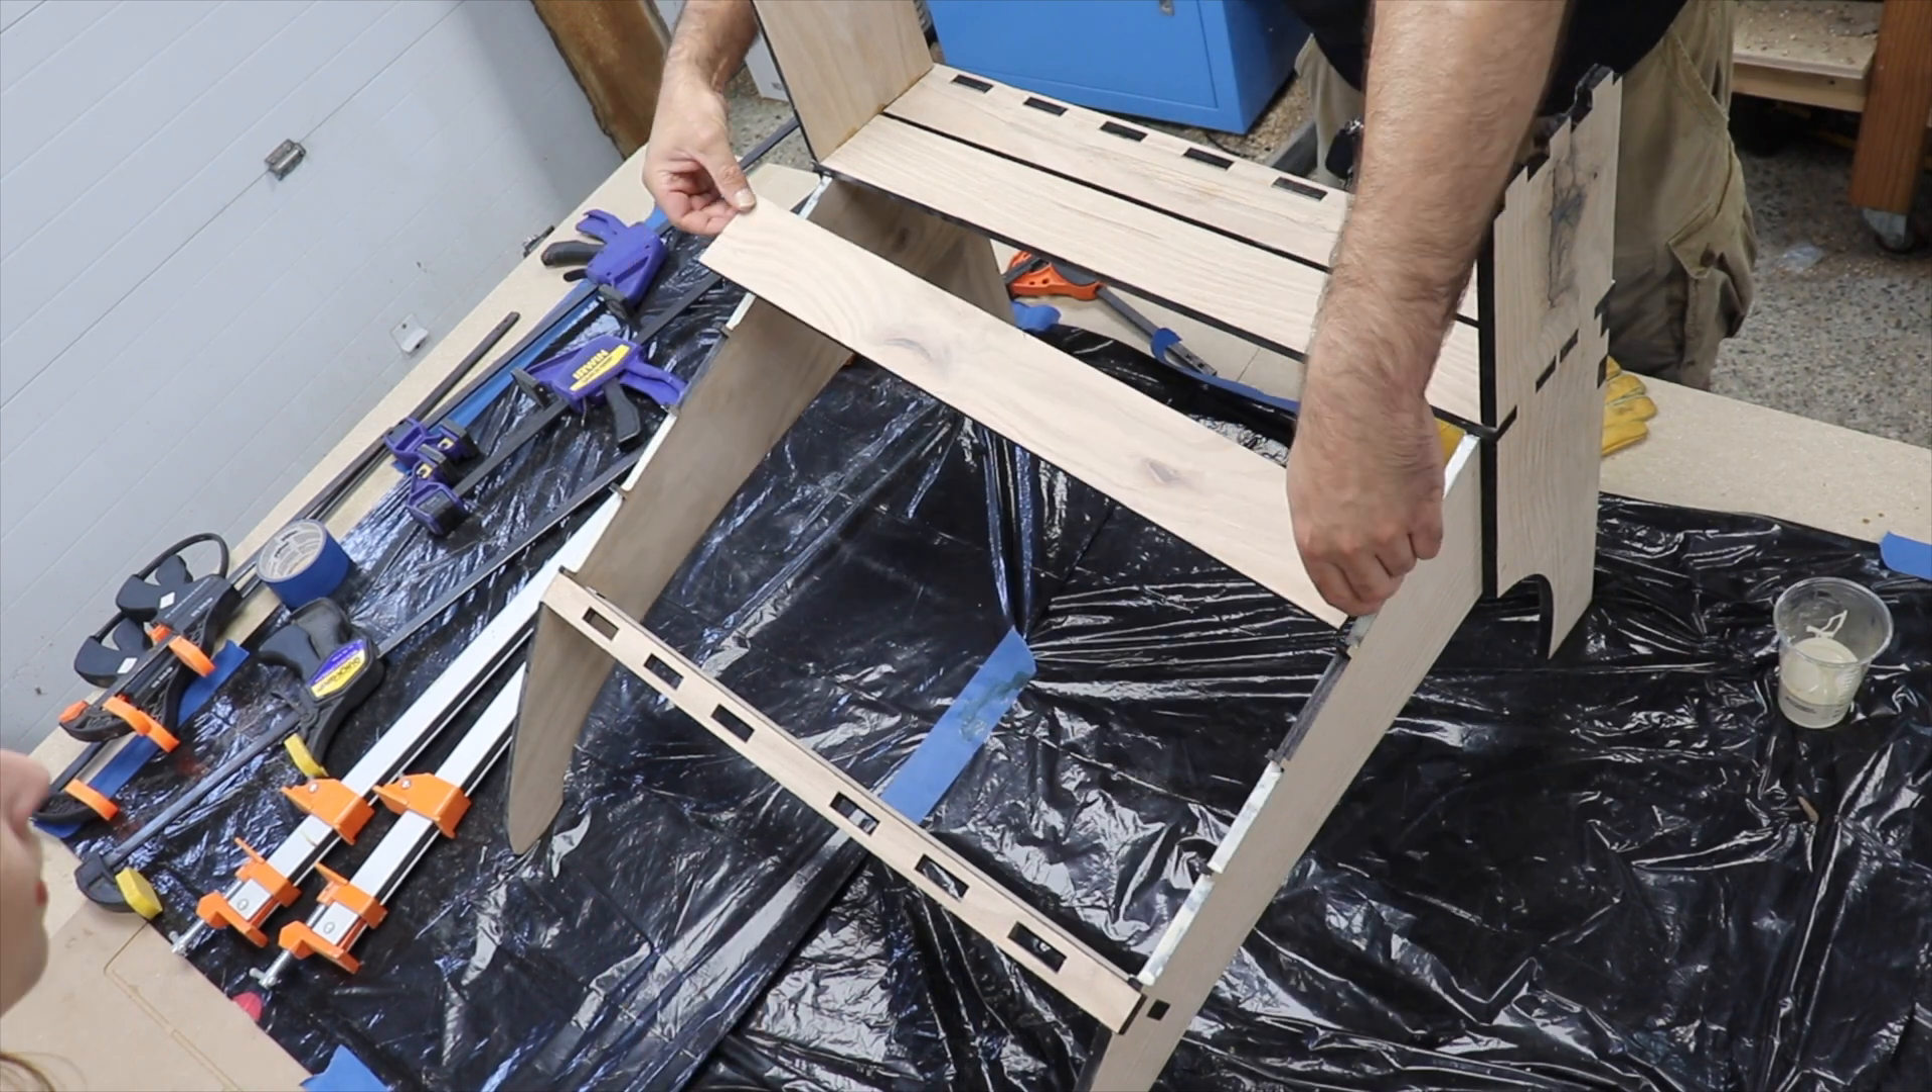With the frame together, the next thing I focused on was getting the seat slats into place.